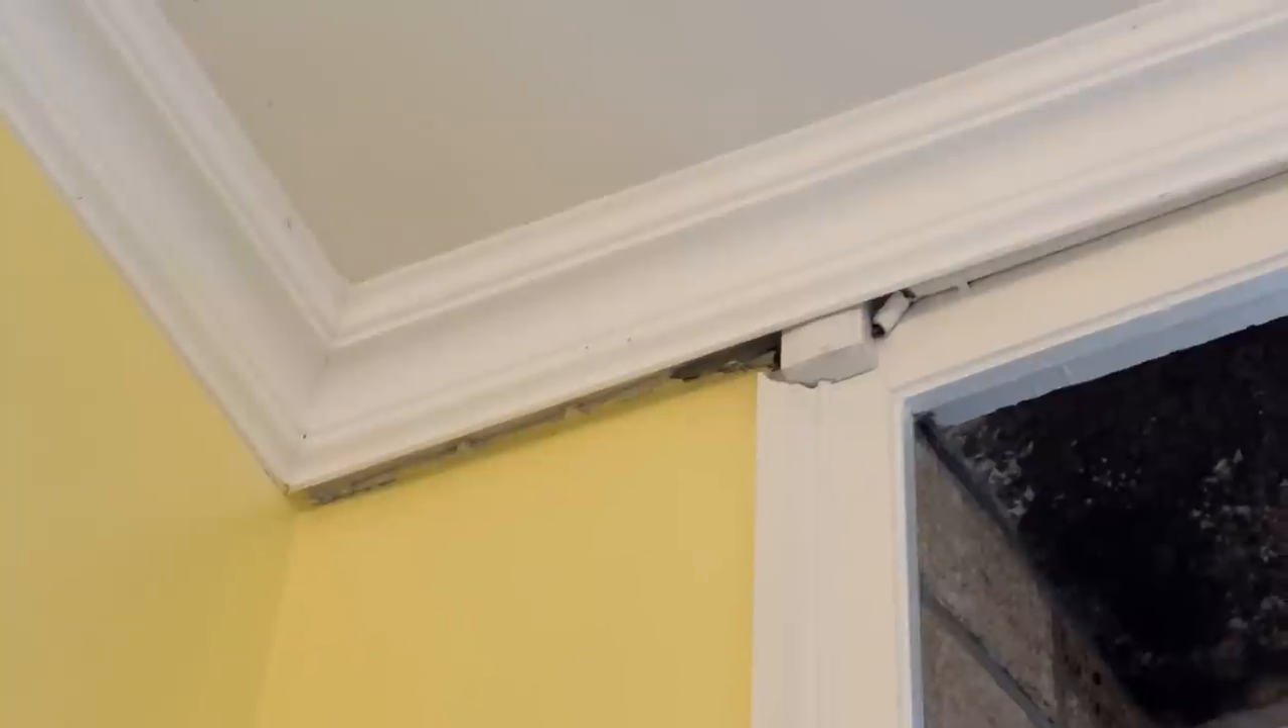On some areas i actually have a quite large gap between the wall and the coving itself.